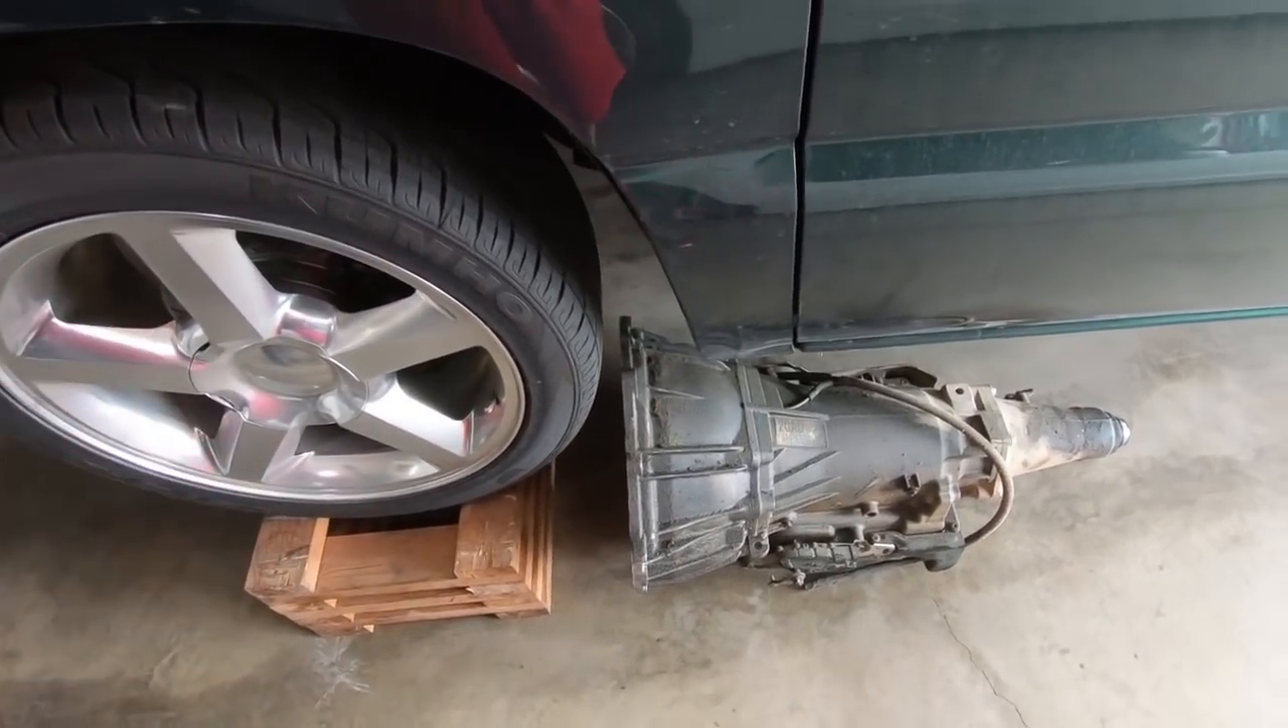So at this point, I do have the transmission out and it is the next day.